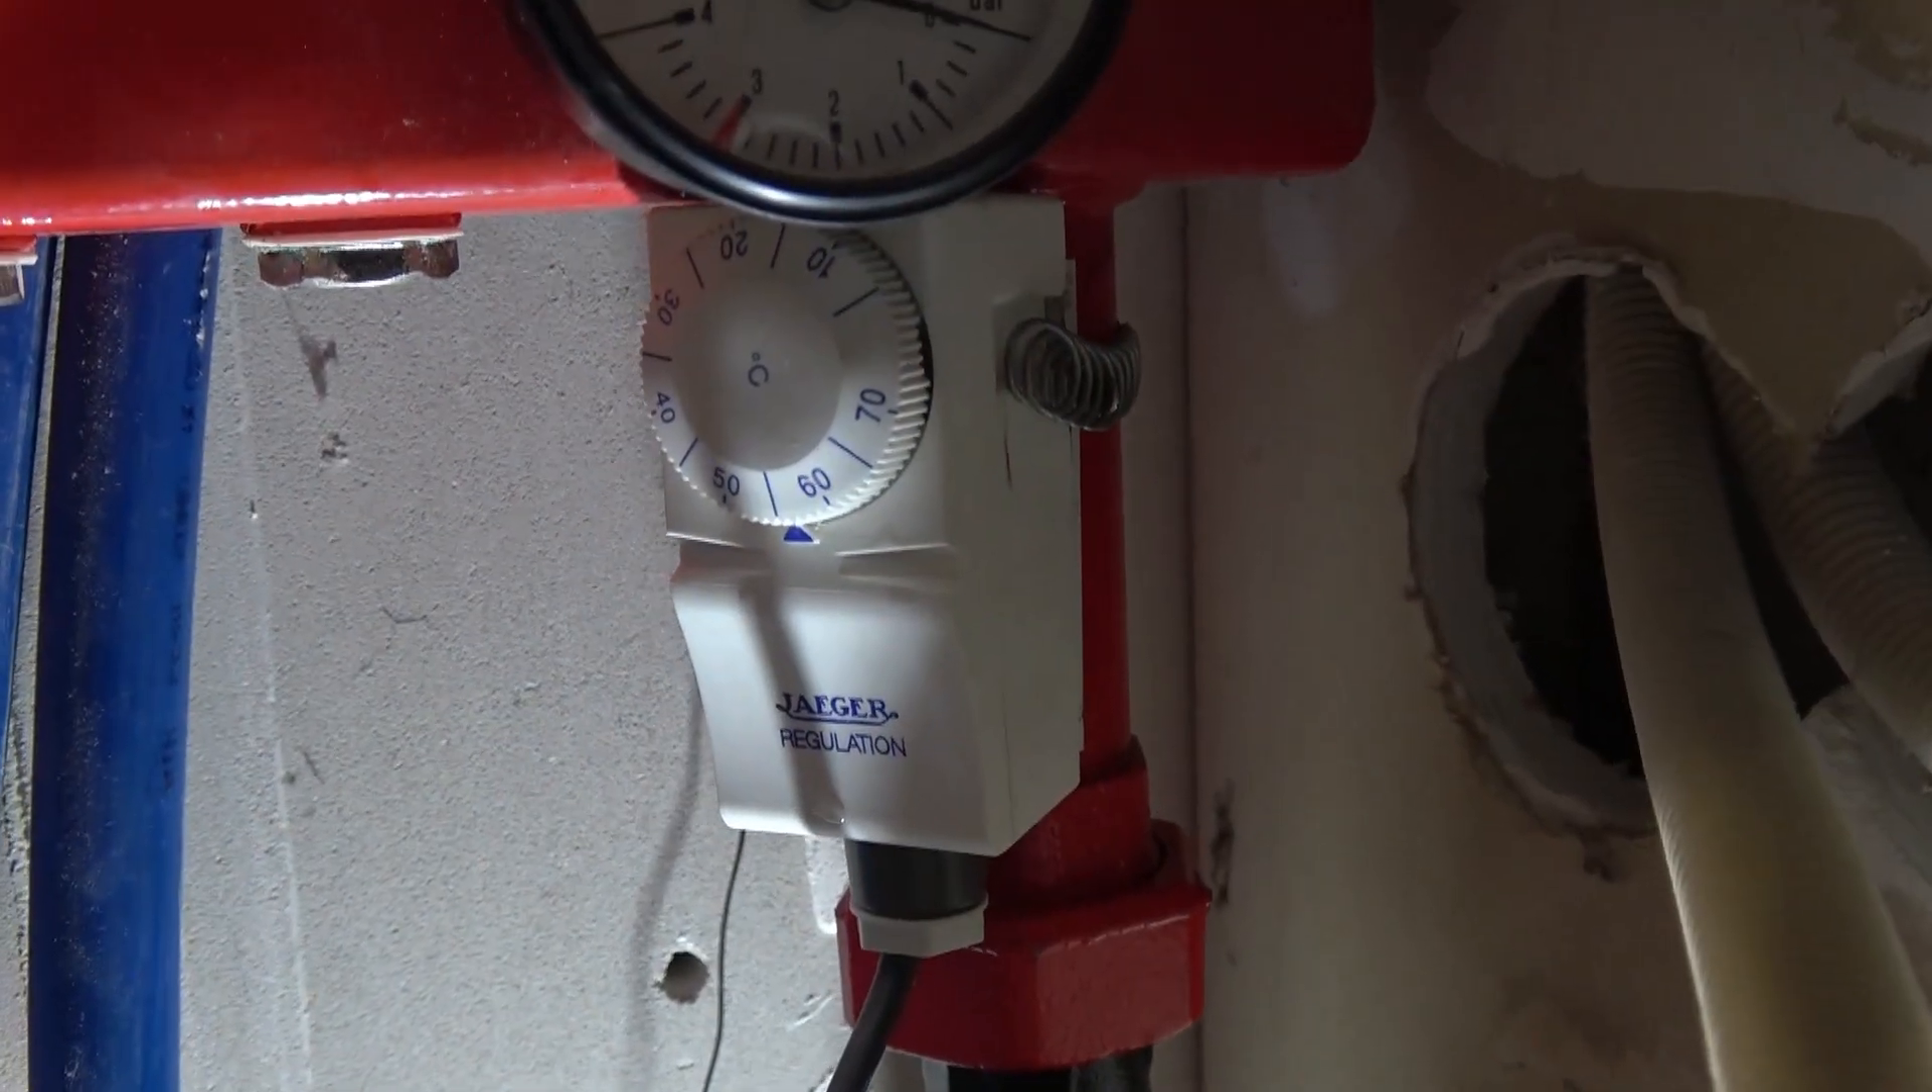De maximaal thermostaat zit er weer op.